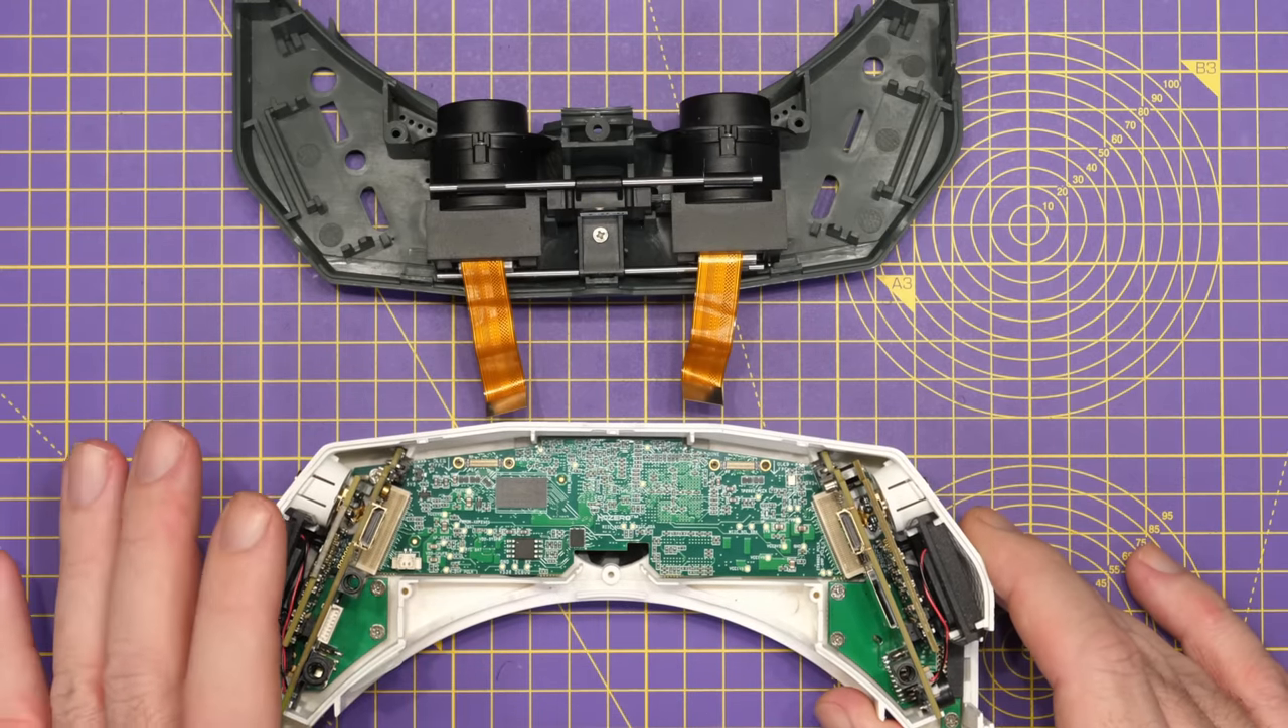So as you can see the ribbon cables have separated nicely and now I'm able to separate the shells completely.